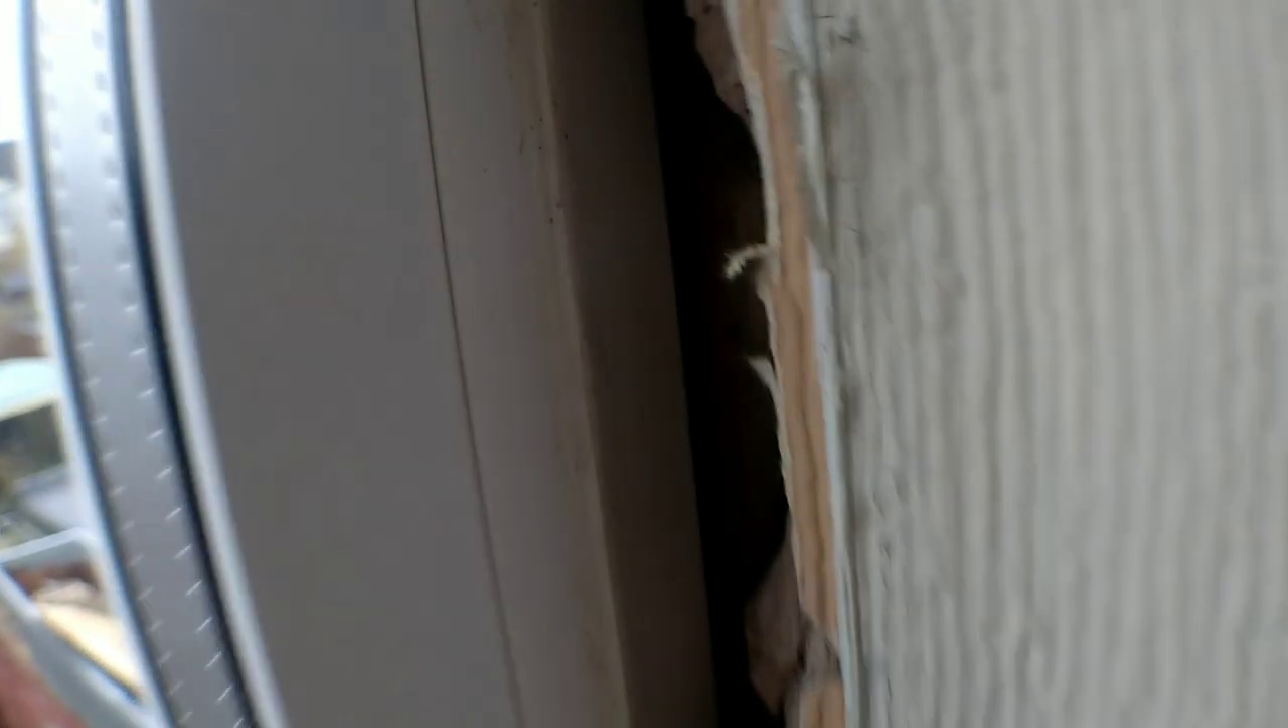You can see here guys we've got a huge gap between the window frame and the brickwork same down here now.